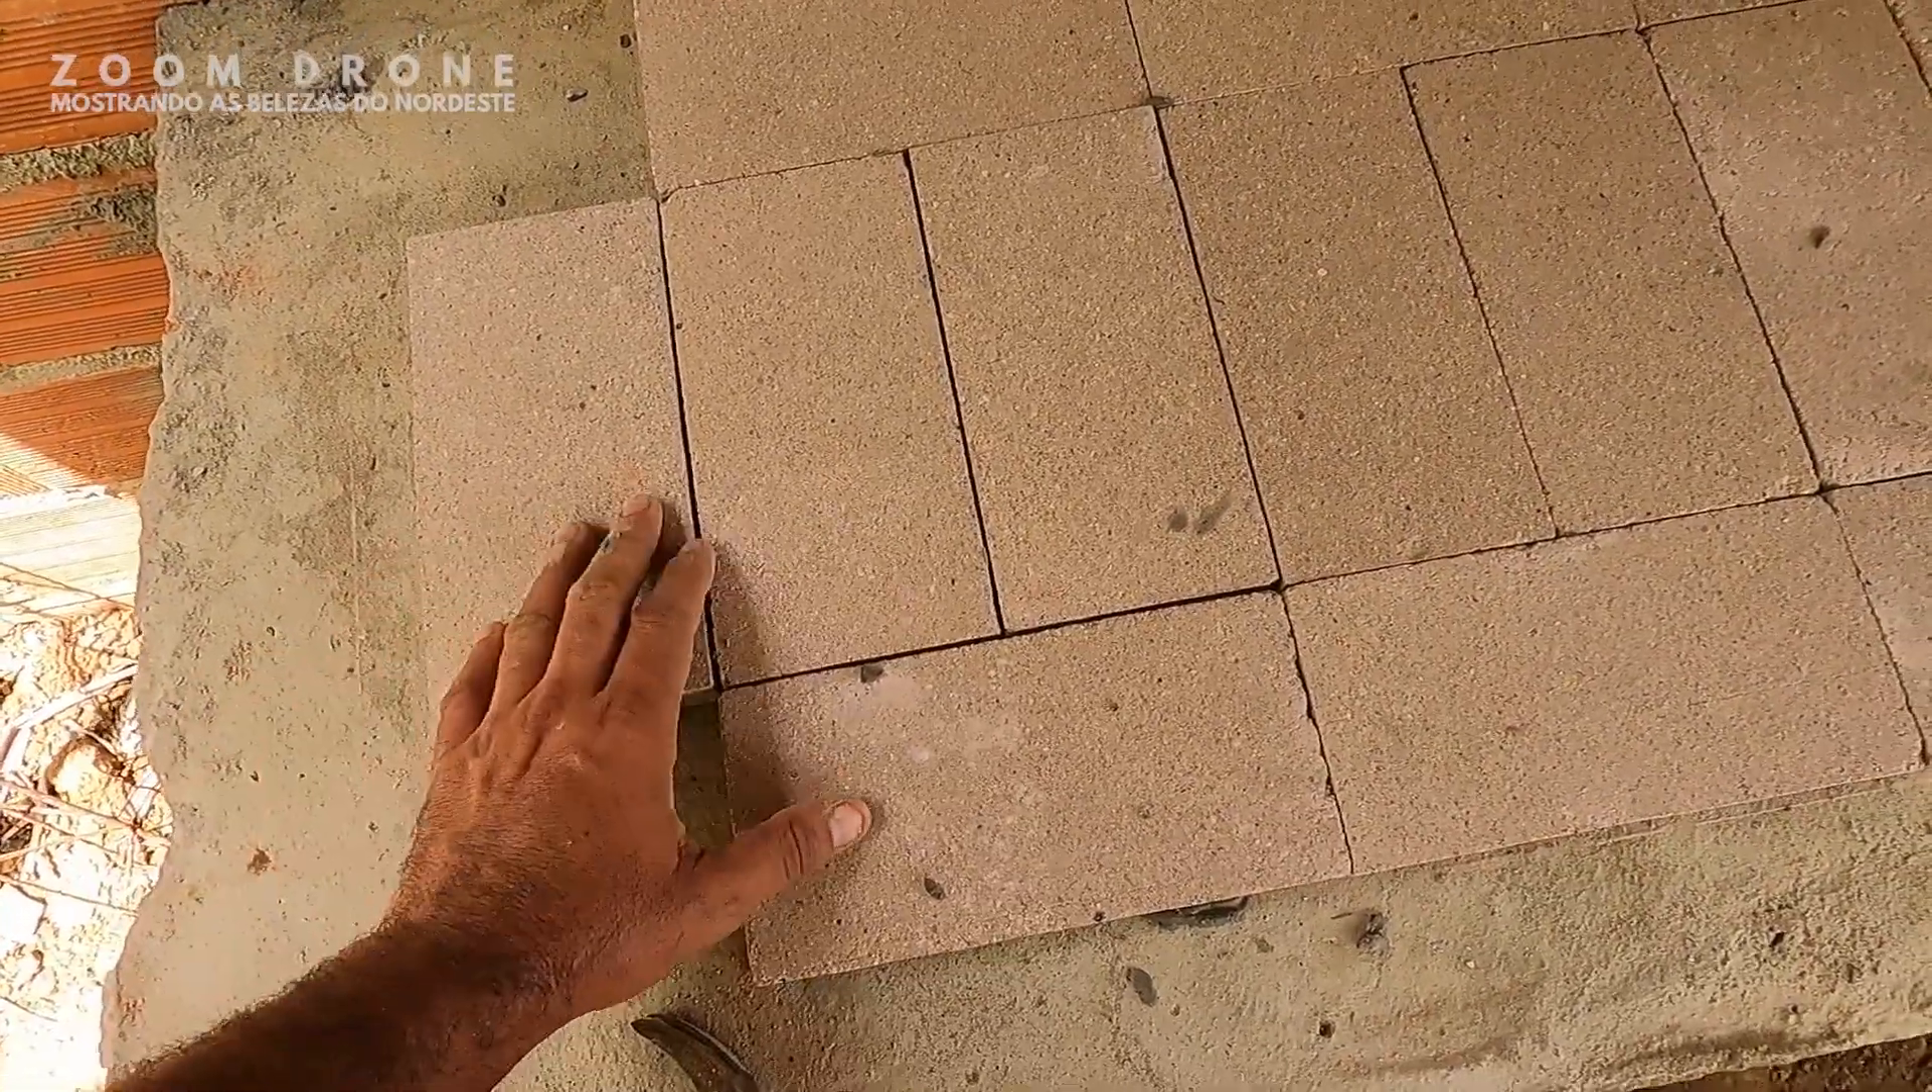Agora sim, primeira etapa concluída. Coloquei aqui as placas na parte de baixo.